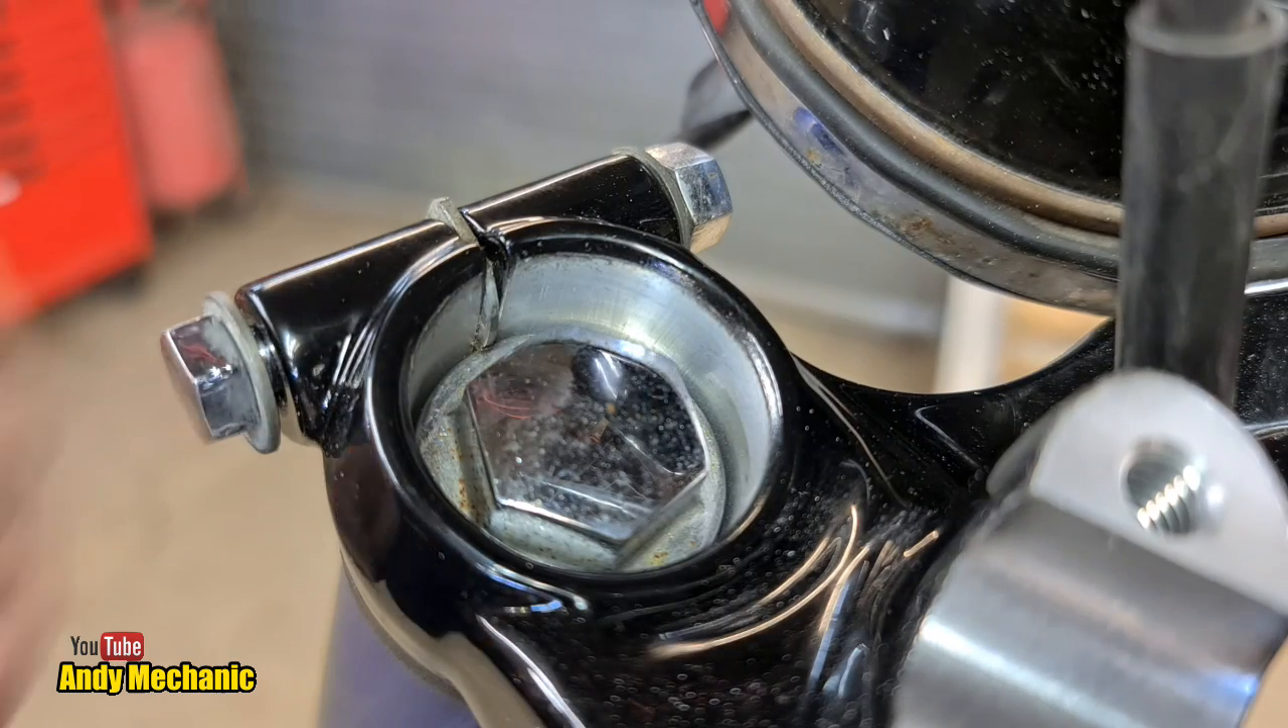Look, the little washer's rotated around and it's actually catching on the top of the fork.